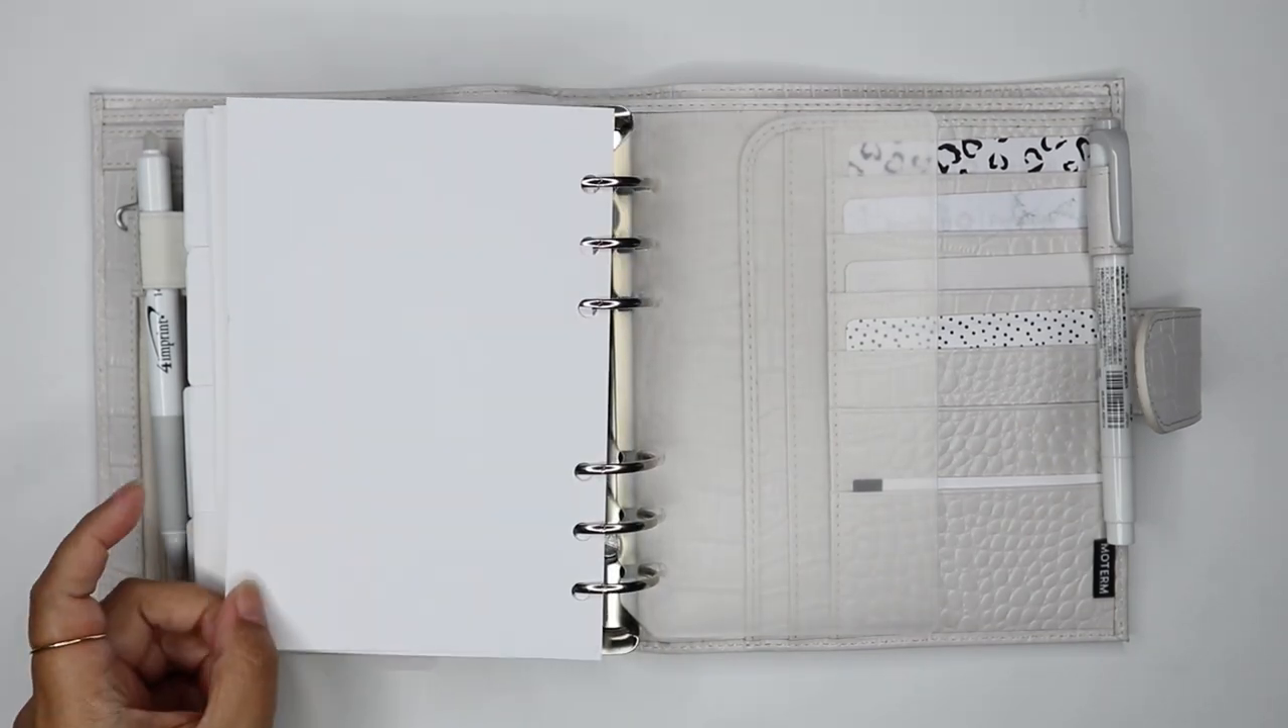I have this page lifter in the back, which is personal size, so it doesn't fit all the way across.